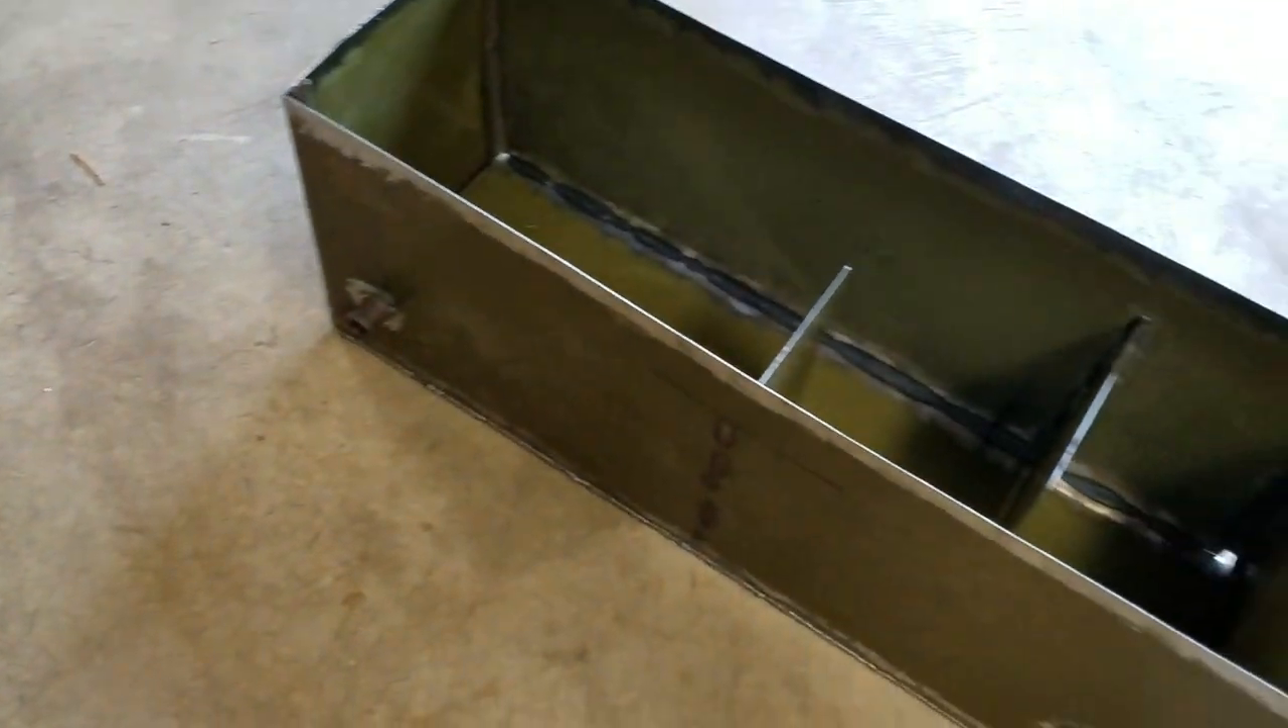As you can see I don't have the top welded on yet.